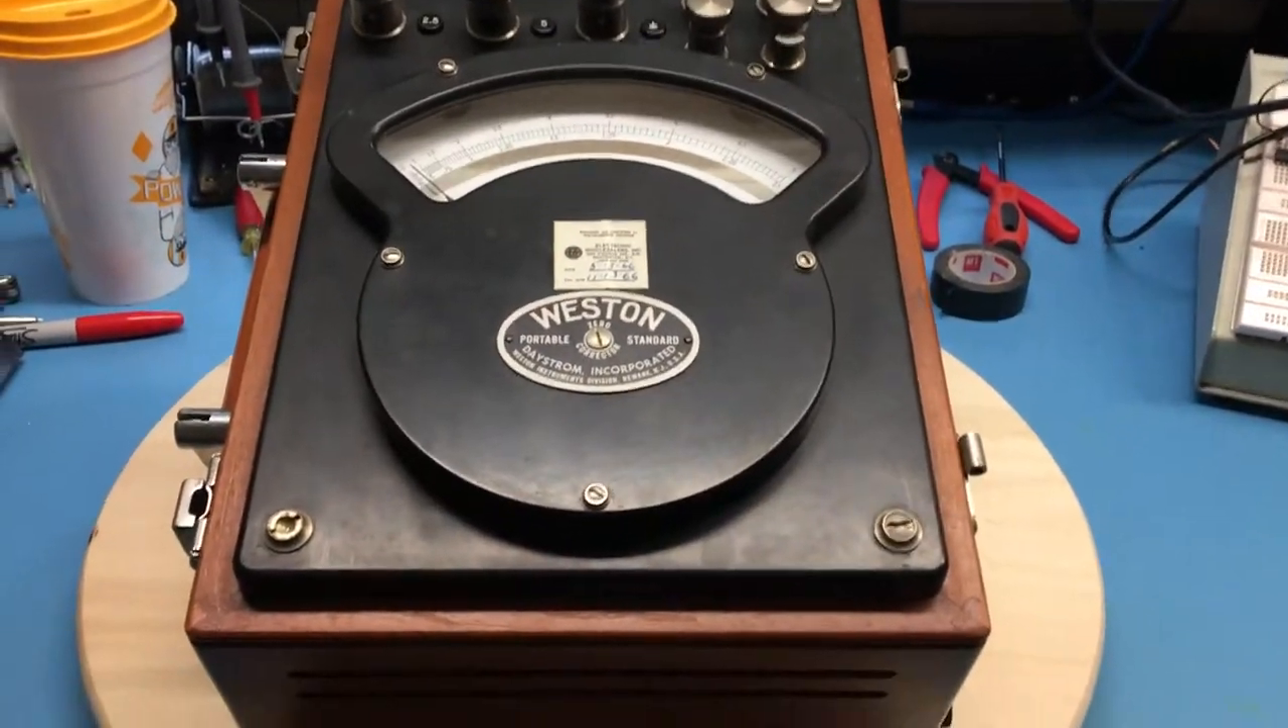I've gone ahead and put the cover back on to protect the meter movement.